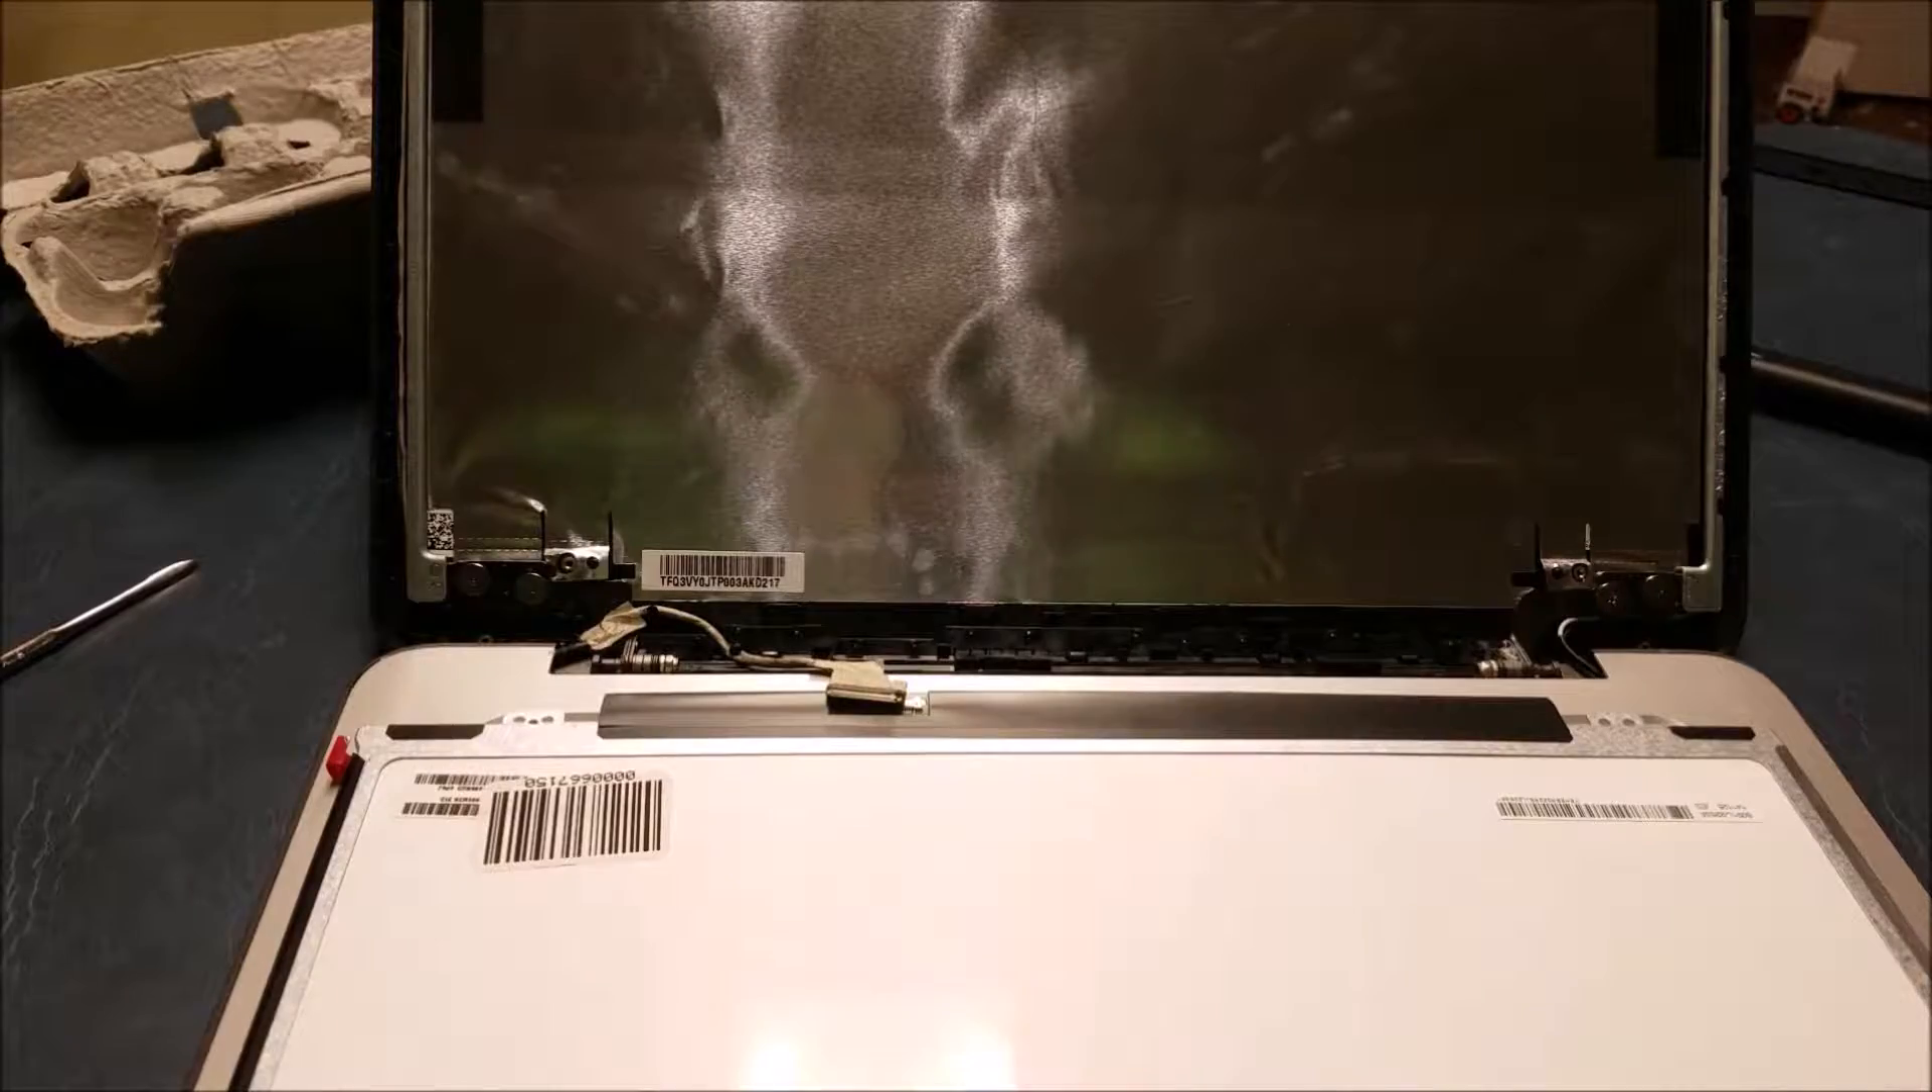And so you've taken the old screen out.